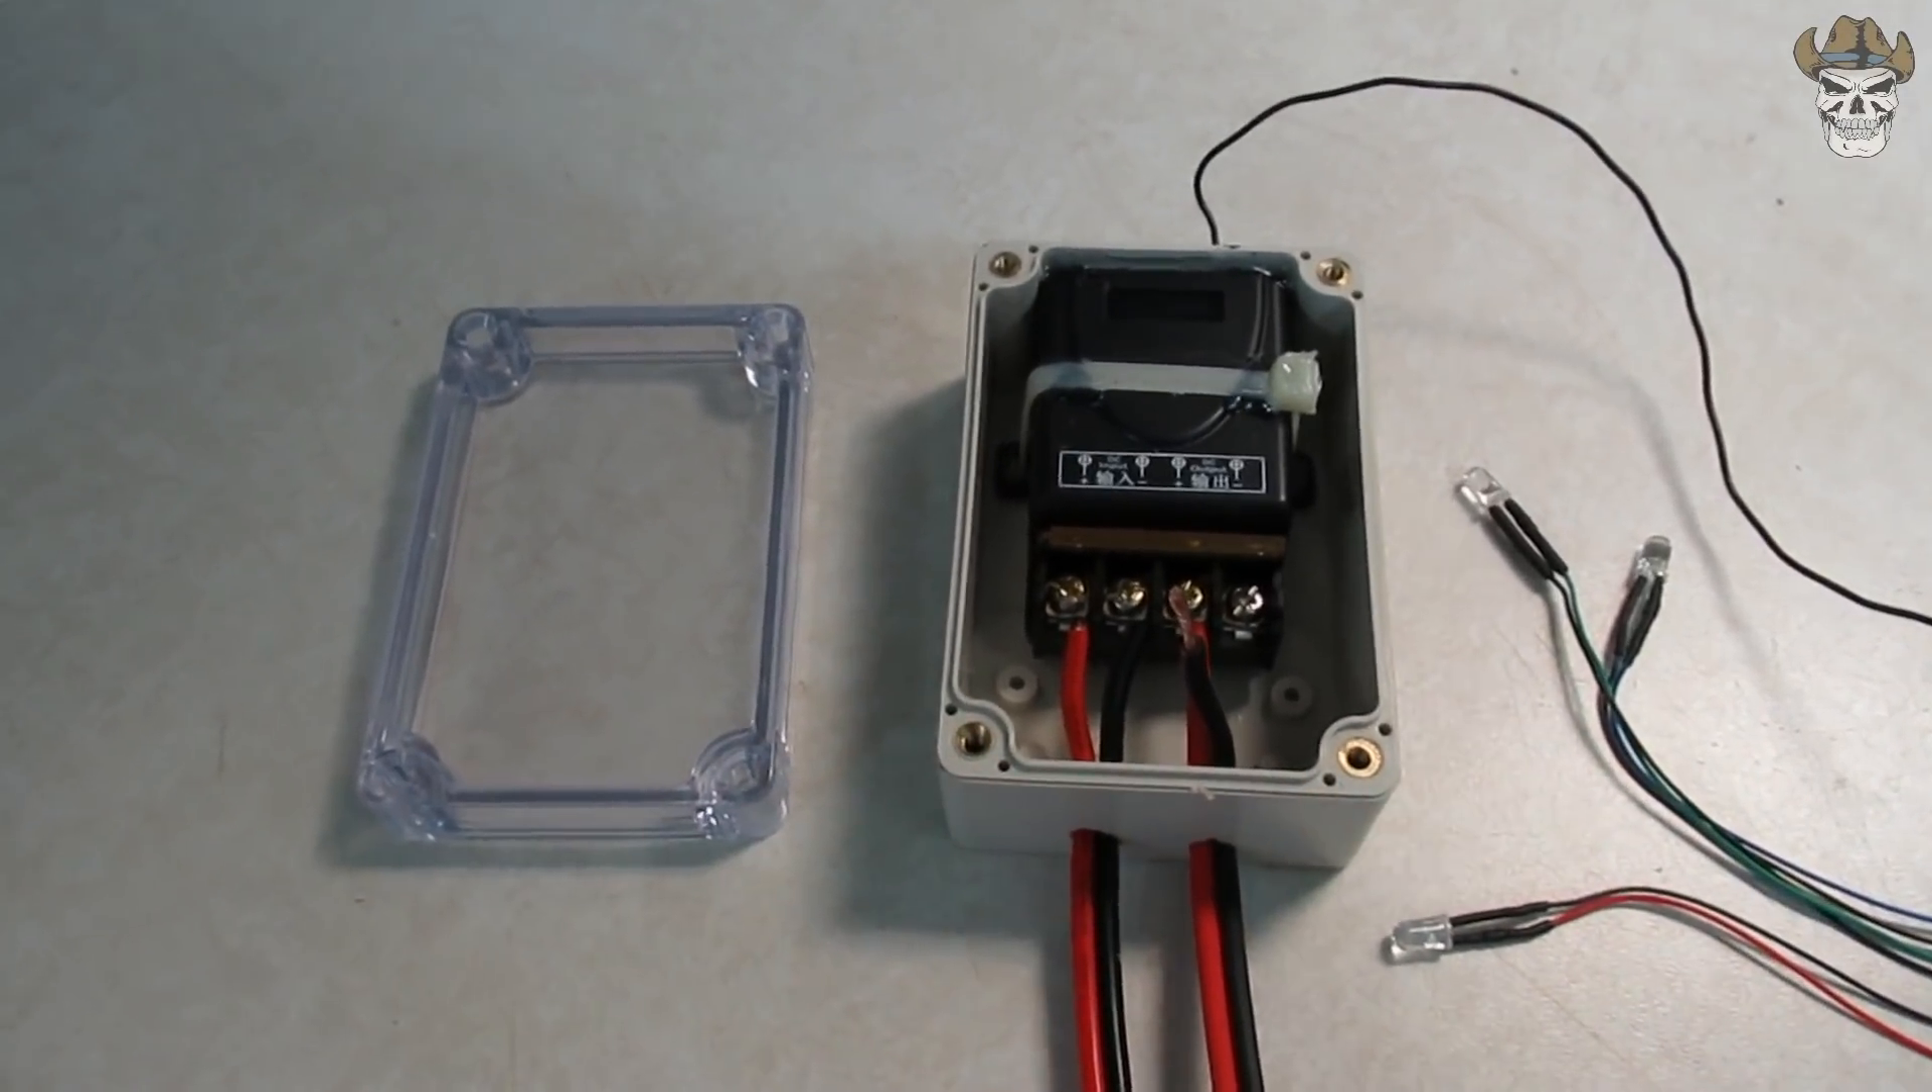All that's left to do is I need to install these three LEDs.